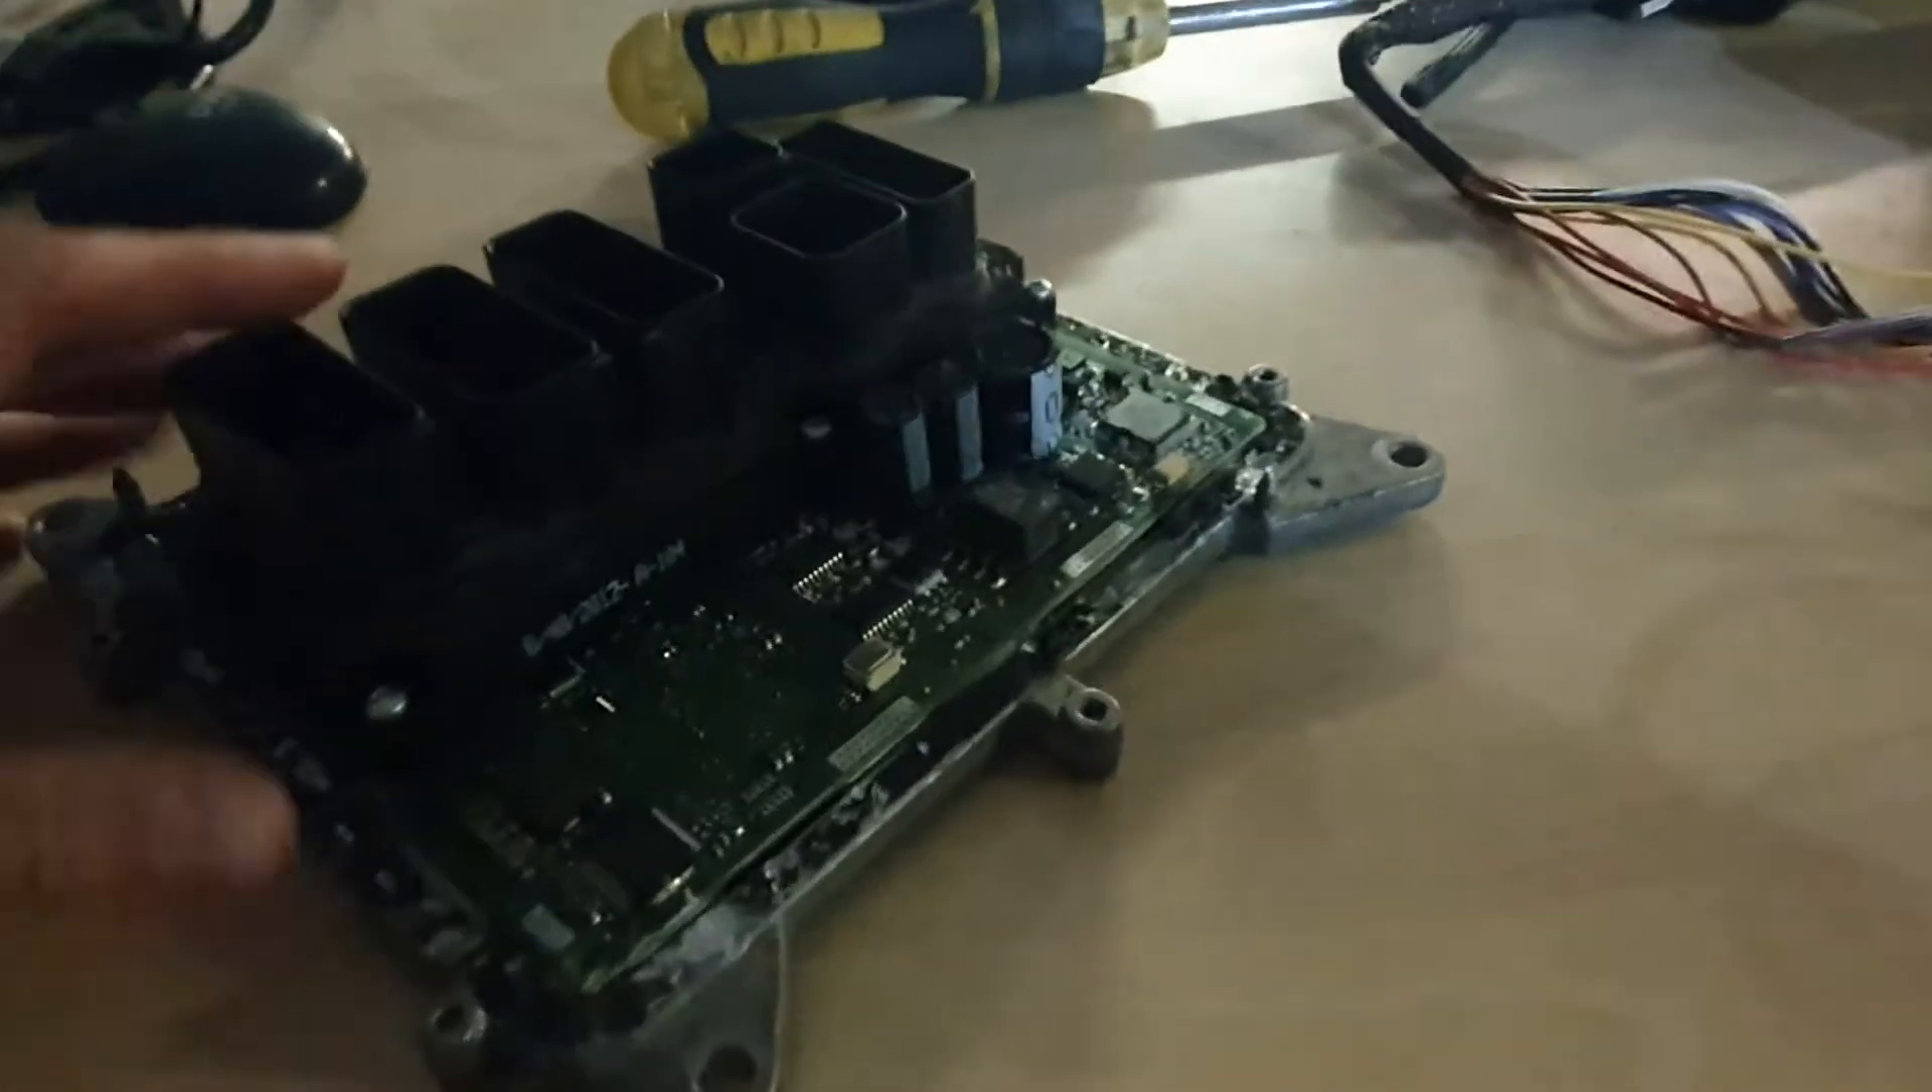So this is the ECU before we're going to put it back together and hand it back to the customer.